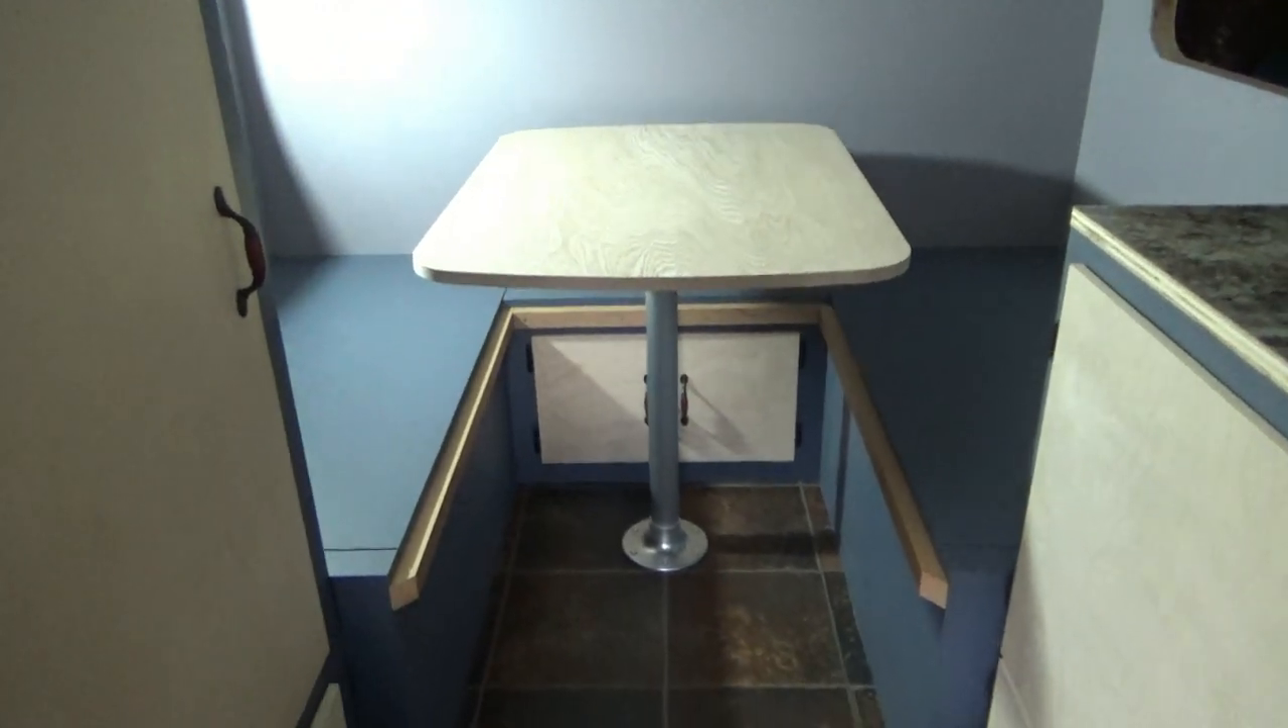And then here is the back table in place.